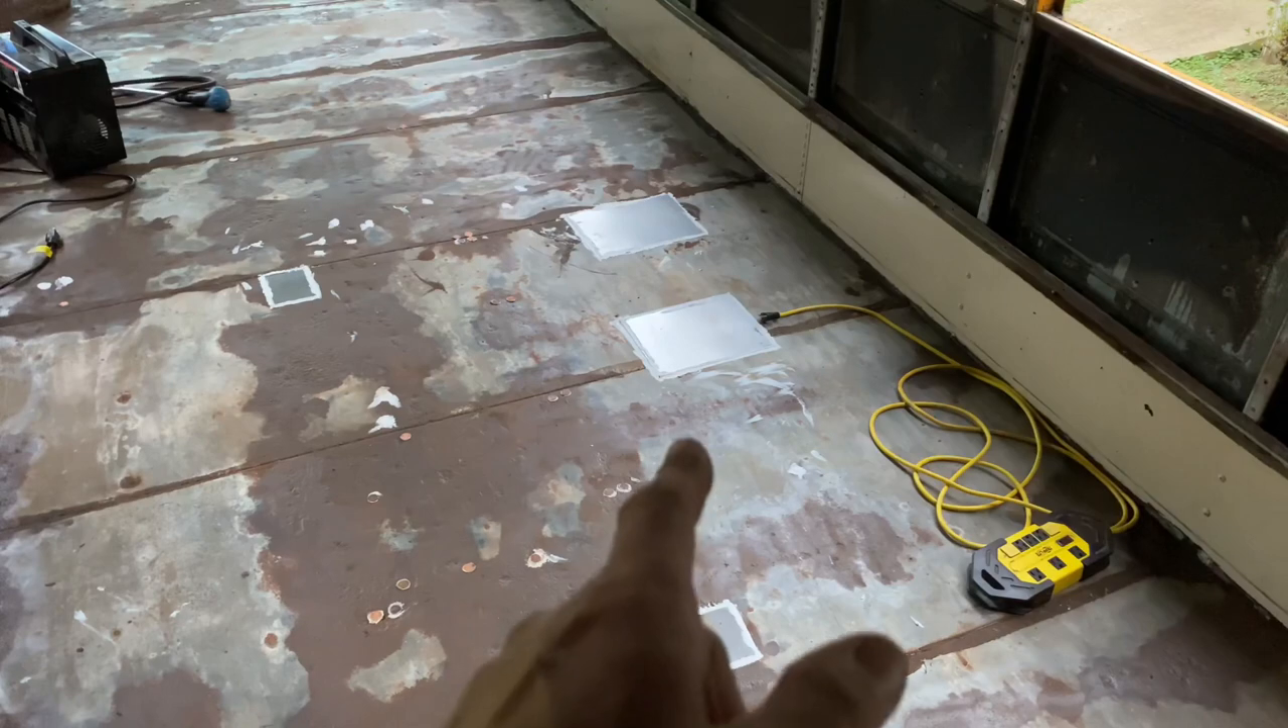These are some of the patches that we glued onto the floor.